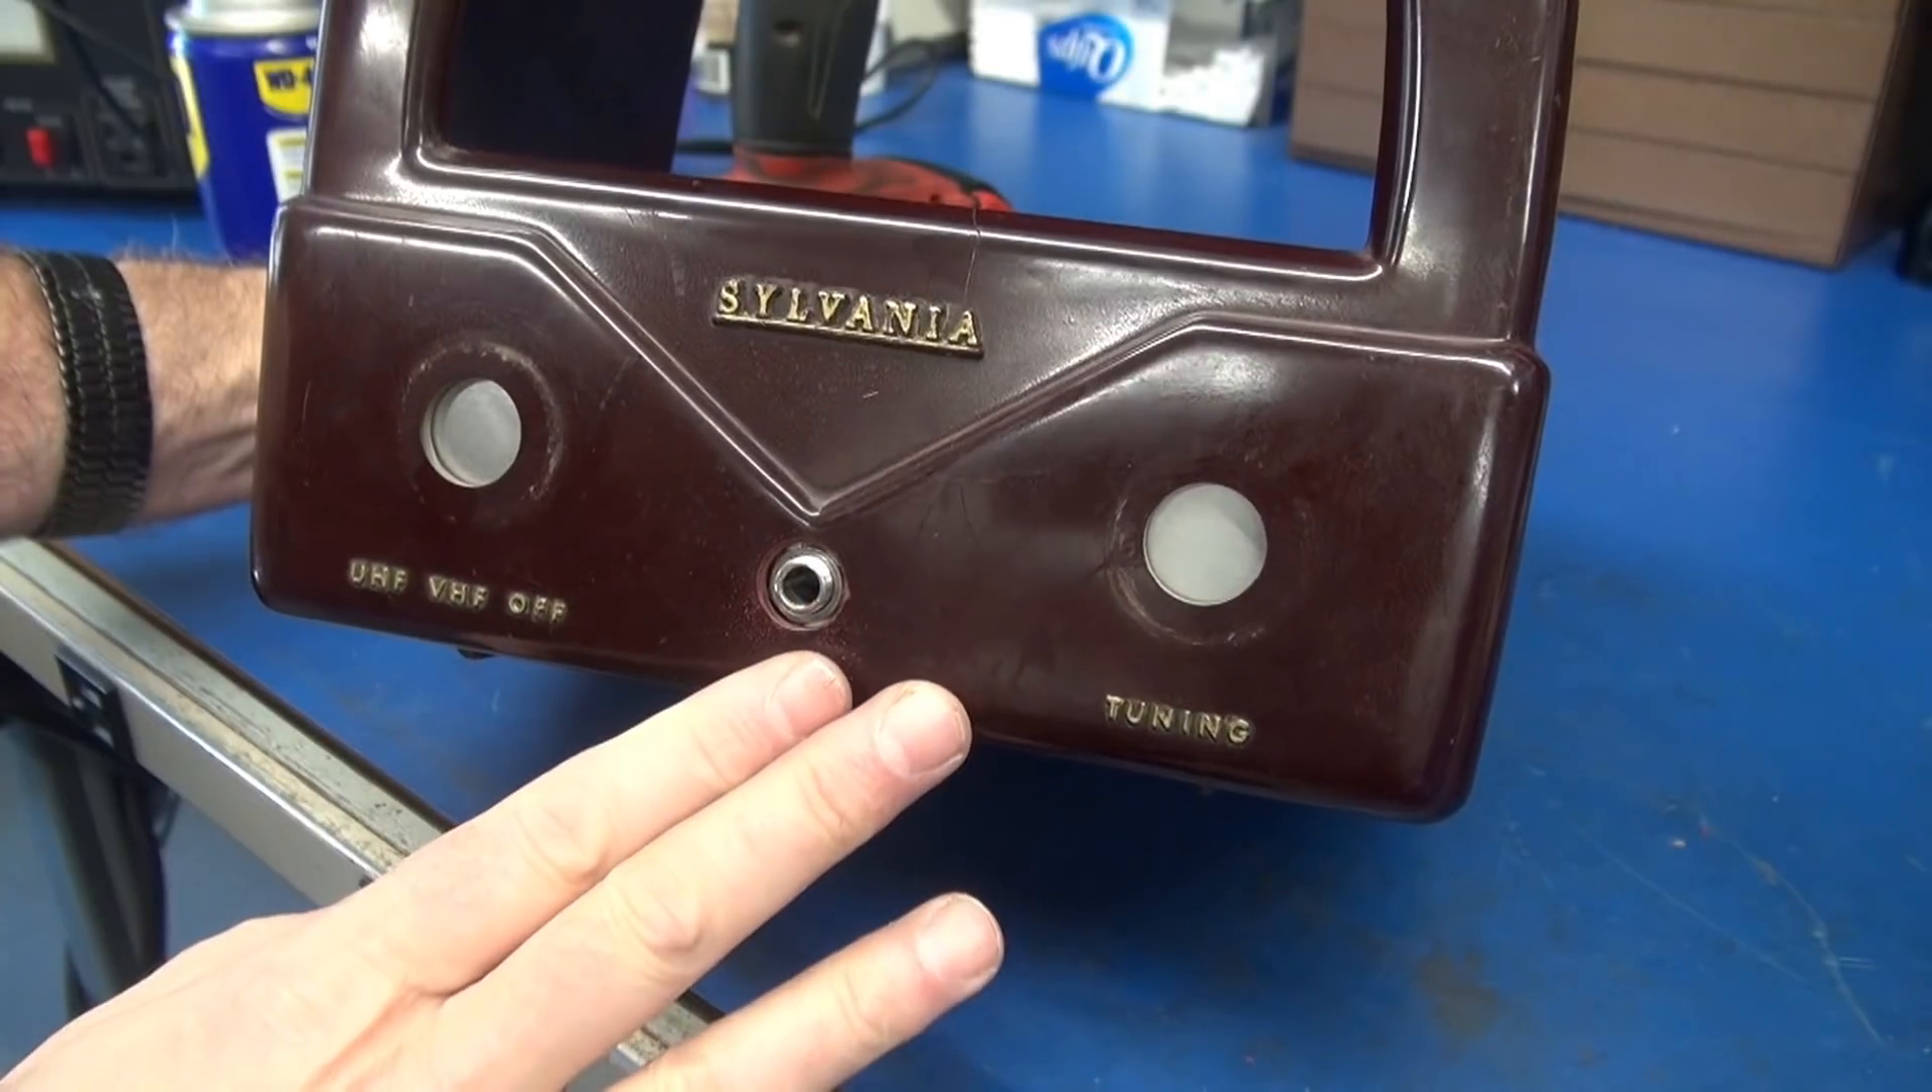All right there's the test fit you can see our input jack lines up really nice.